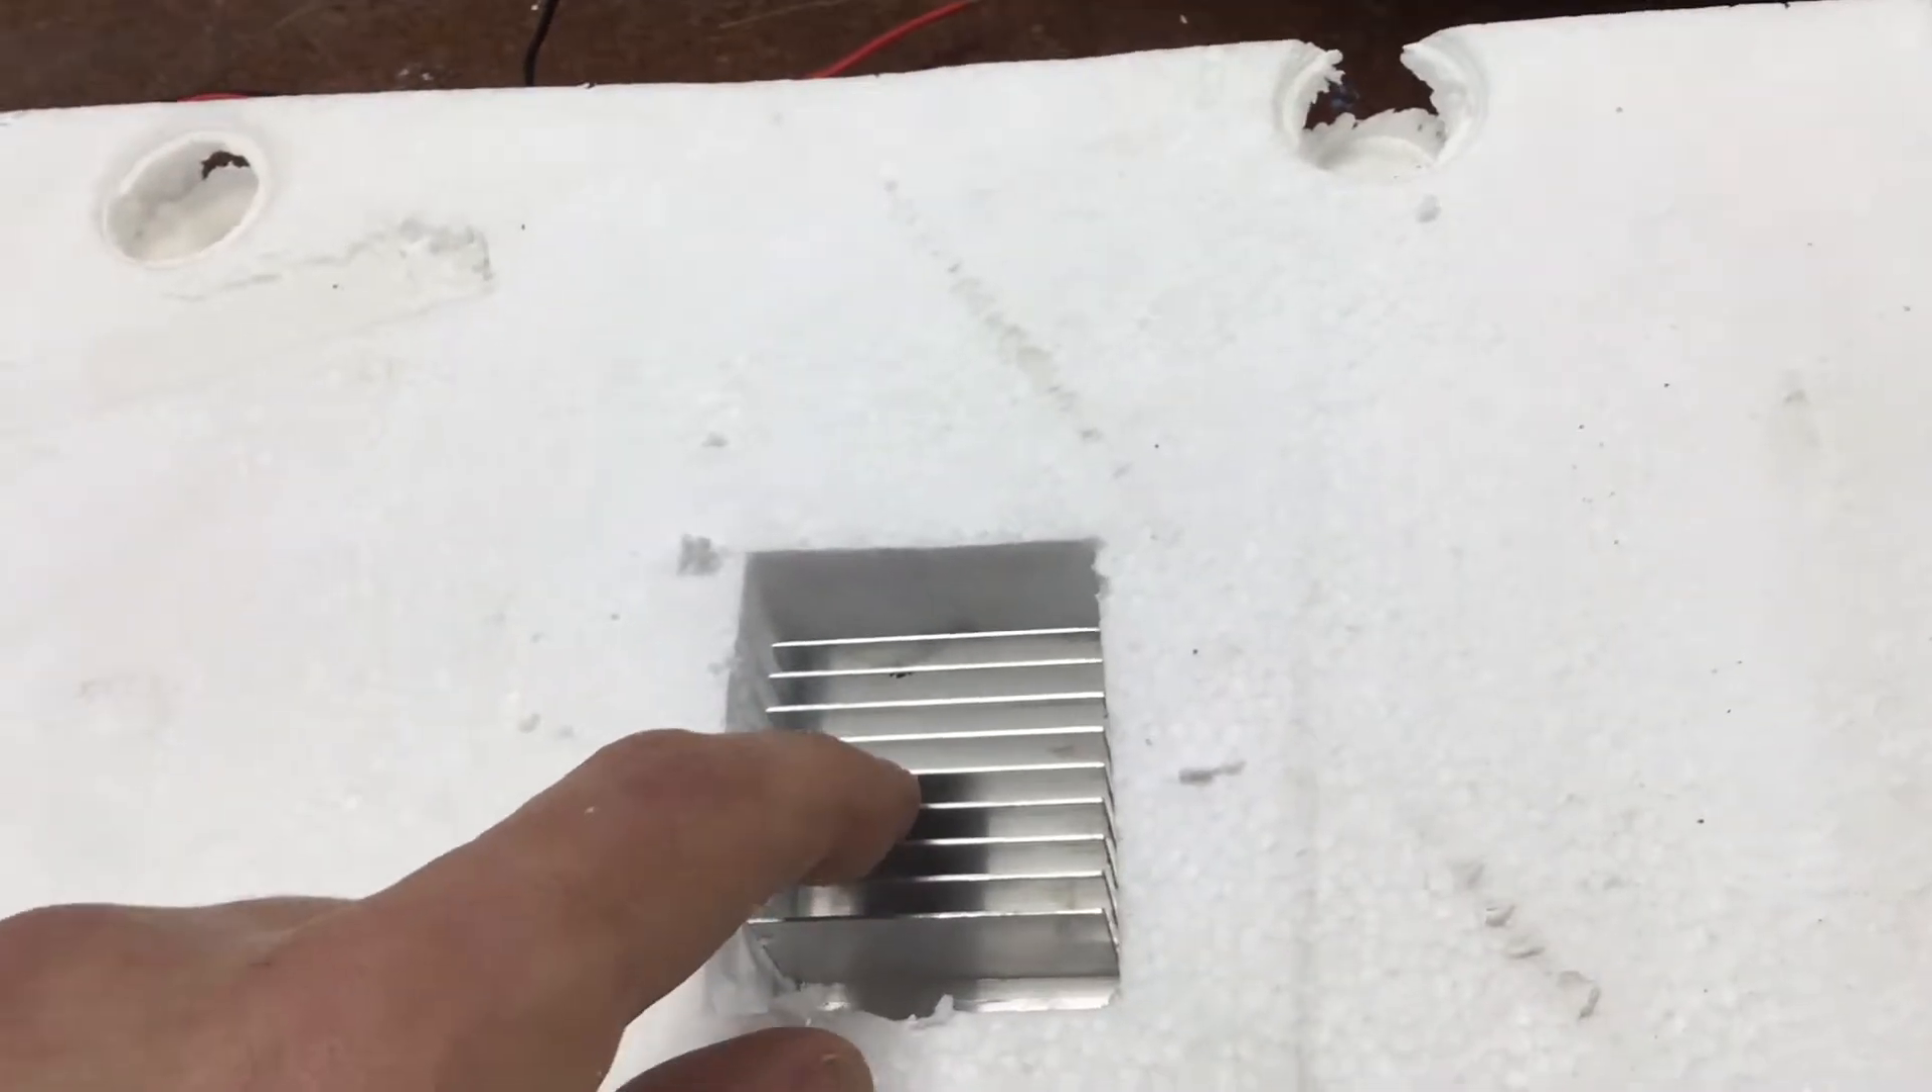Here we go we have a porthole and it fits perfectly you can see it just goes around the foam.